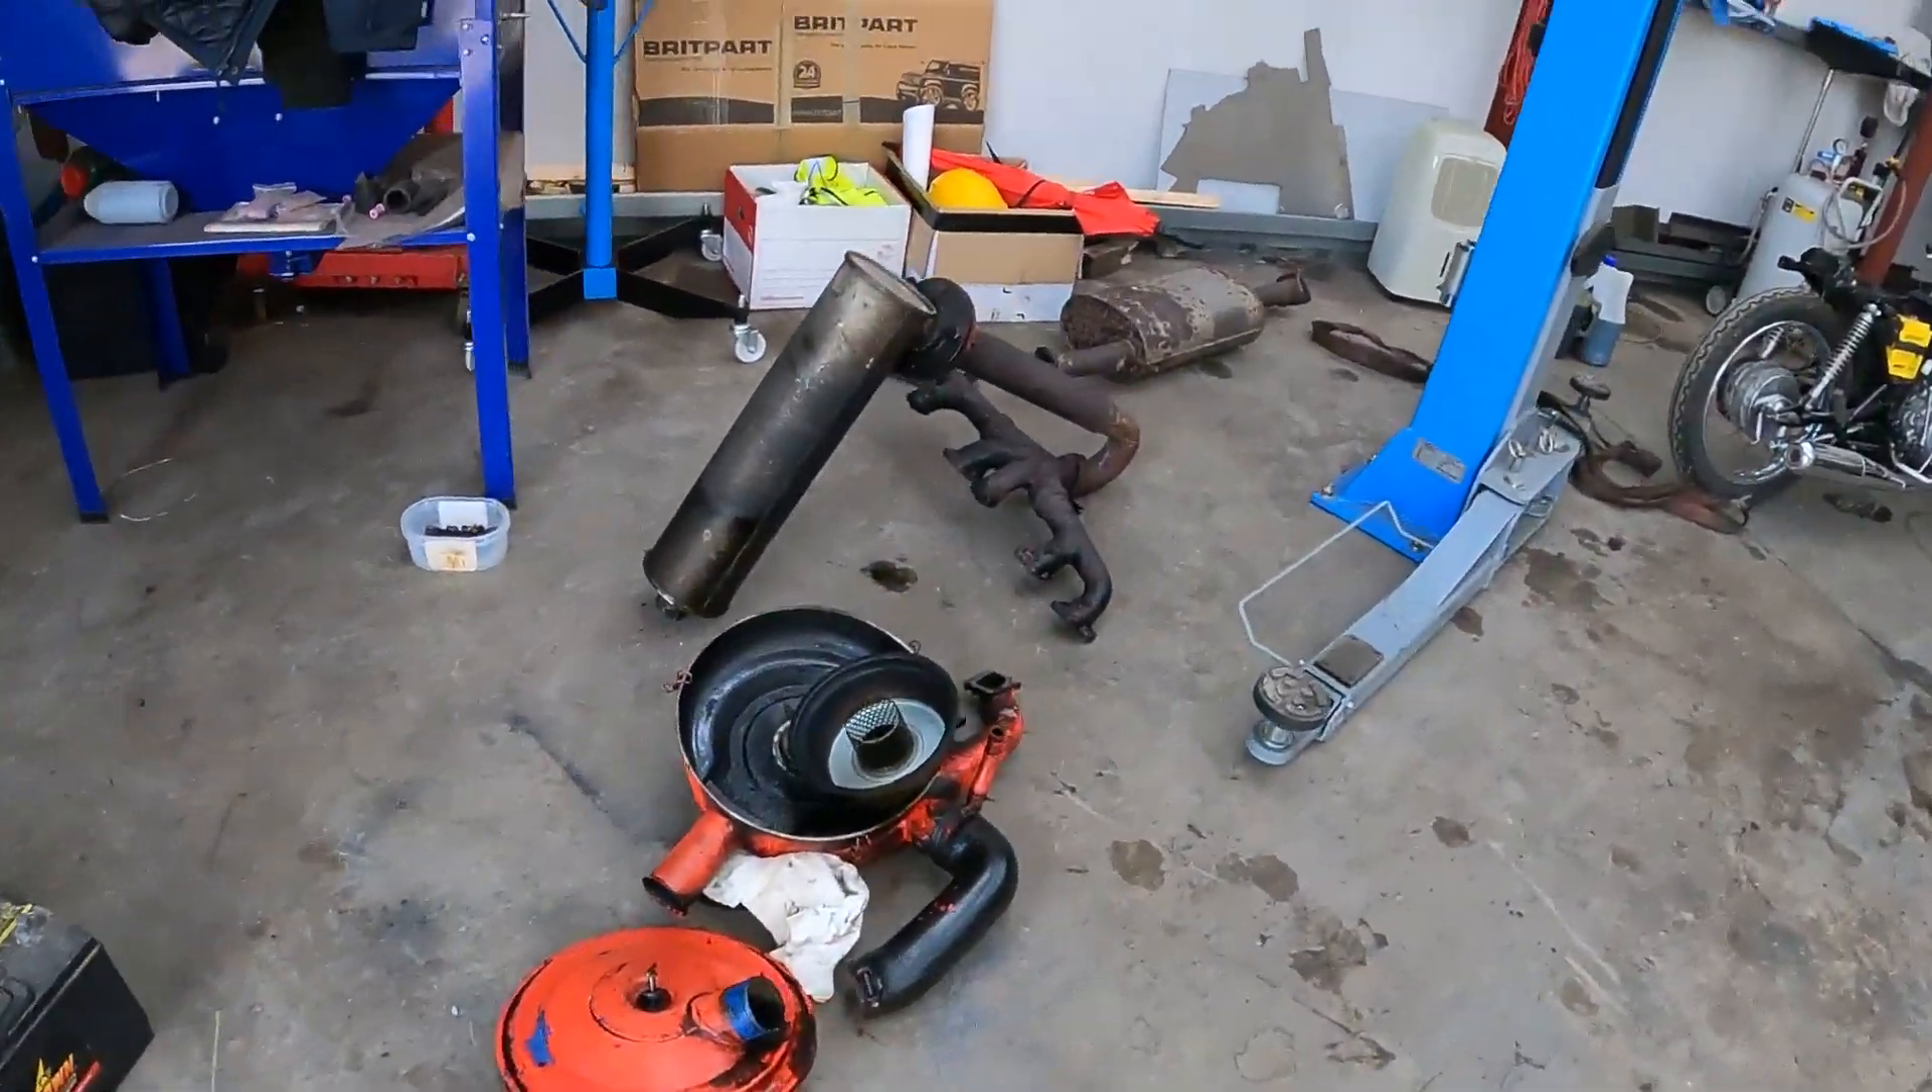But before we do that, we've still got intake and exhaust manifolds to go on.